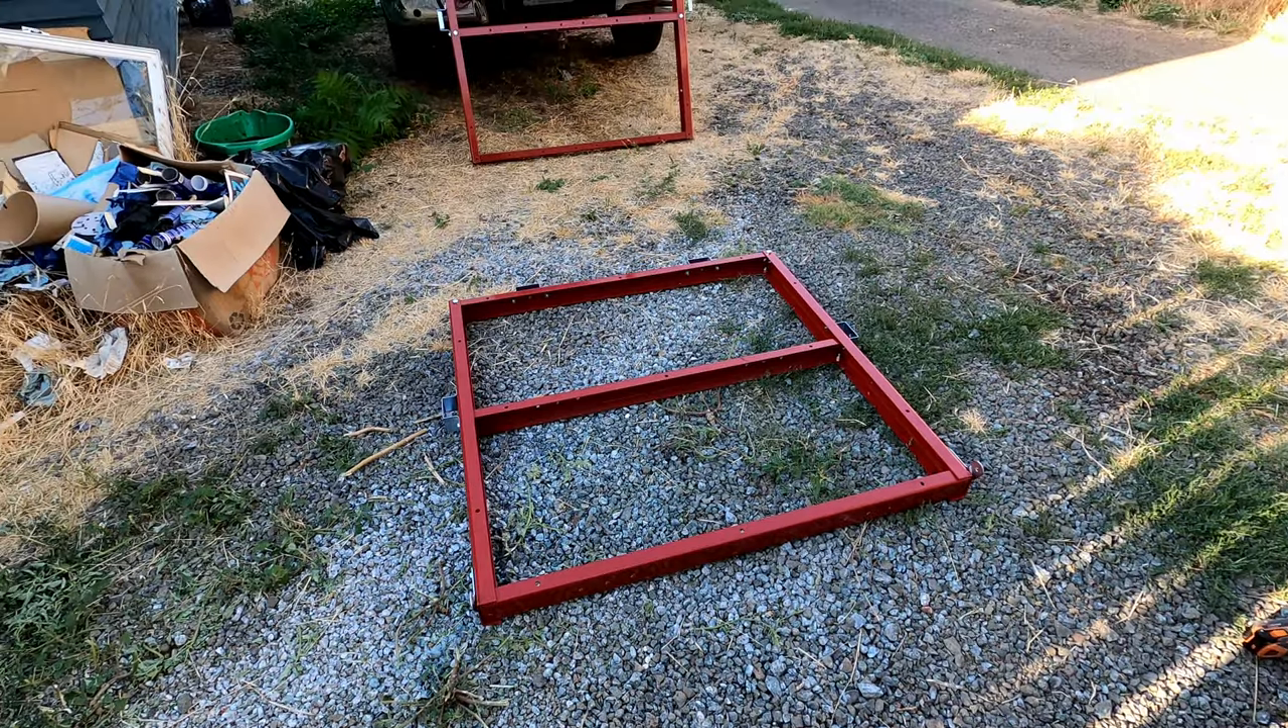All right, I've got the second half put together. Now I need to put the two halves together.